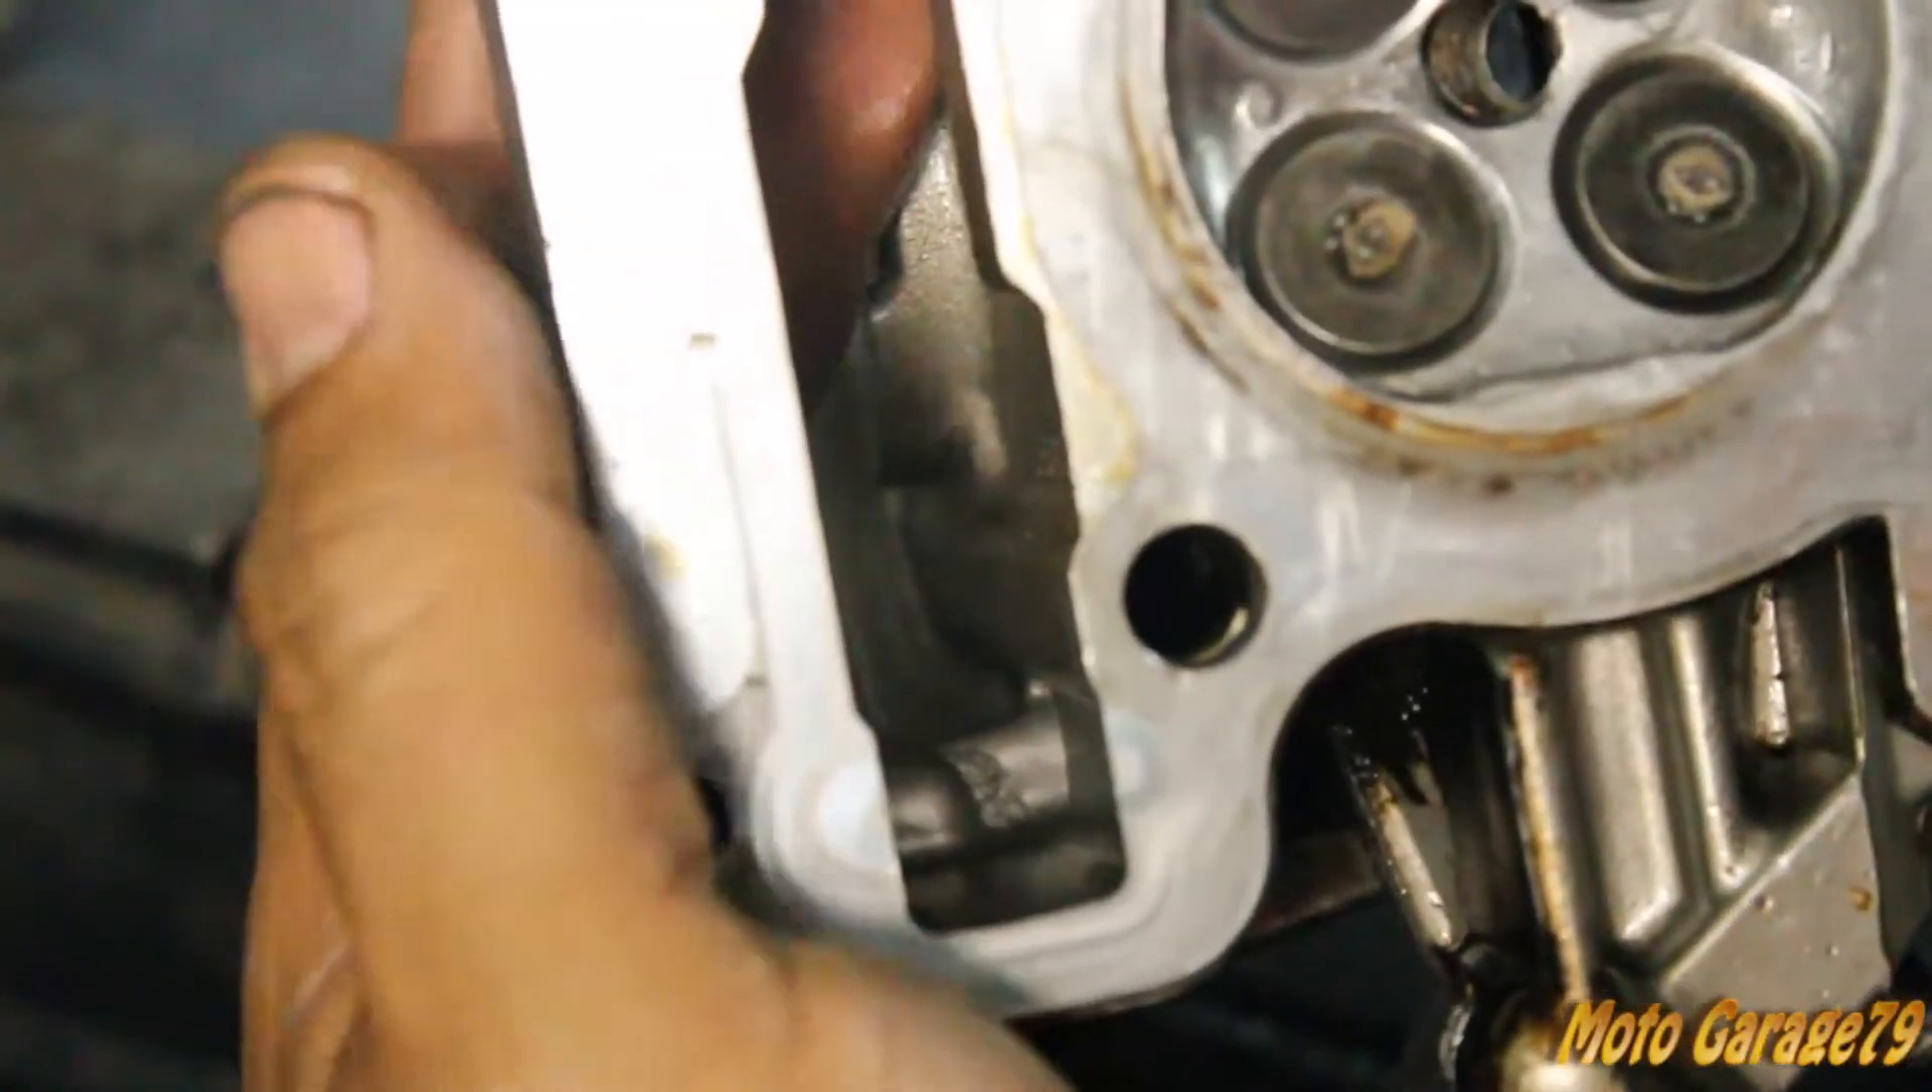Aquí ya nos quedaron las válvulas puestas.